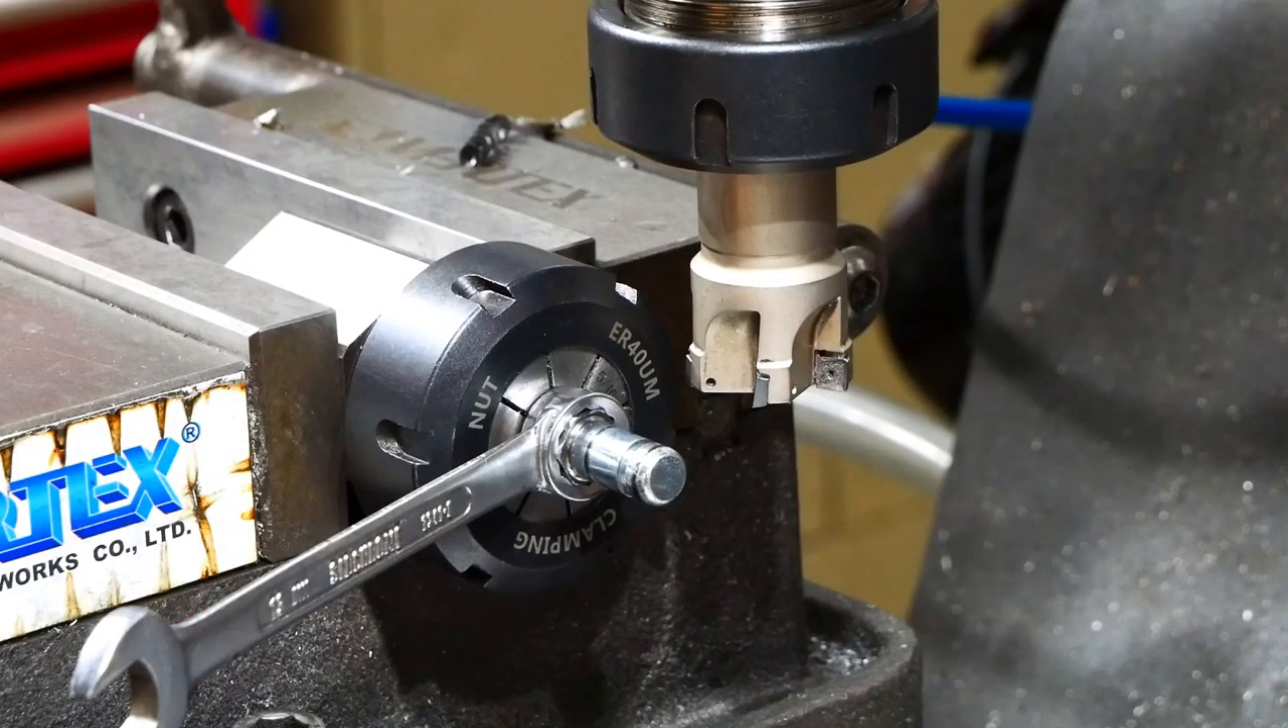So I've got to clean the burrs off but you see this spanner fits on there nicely.